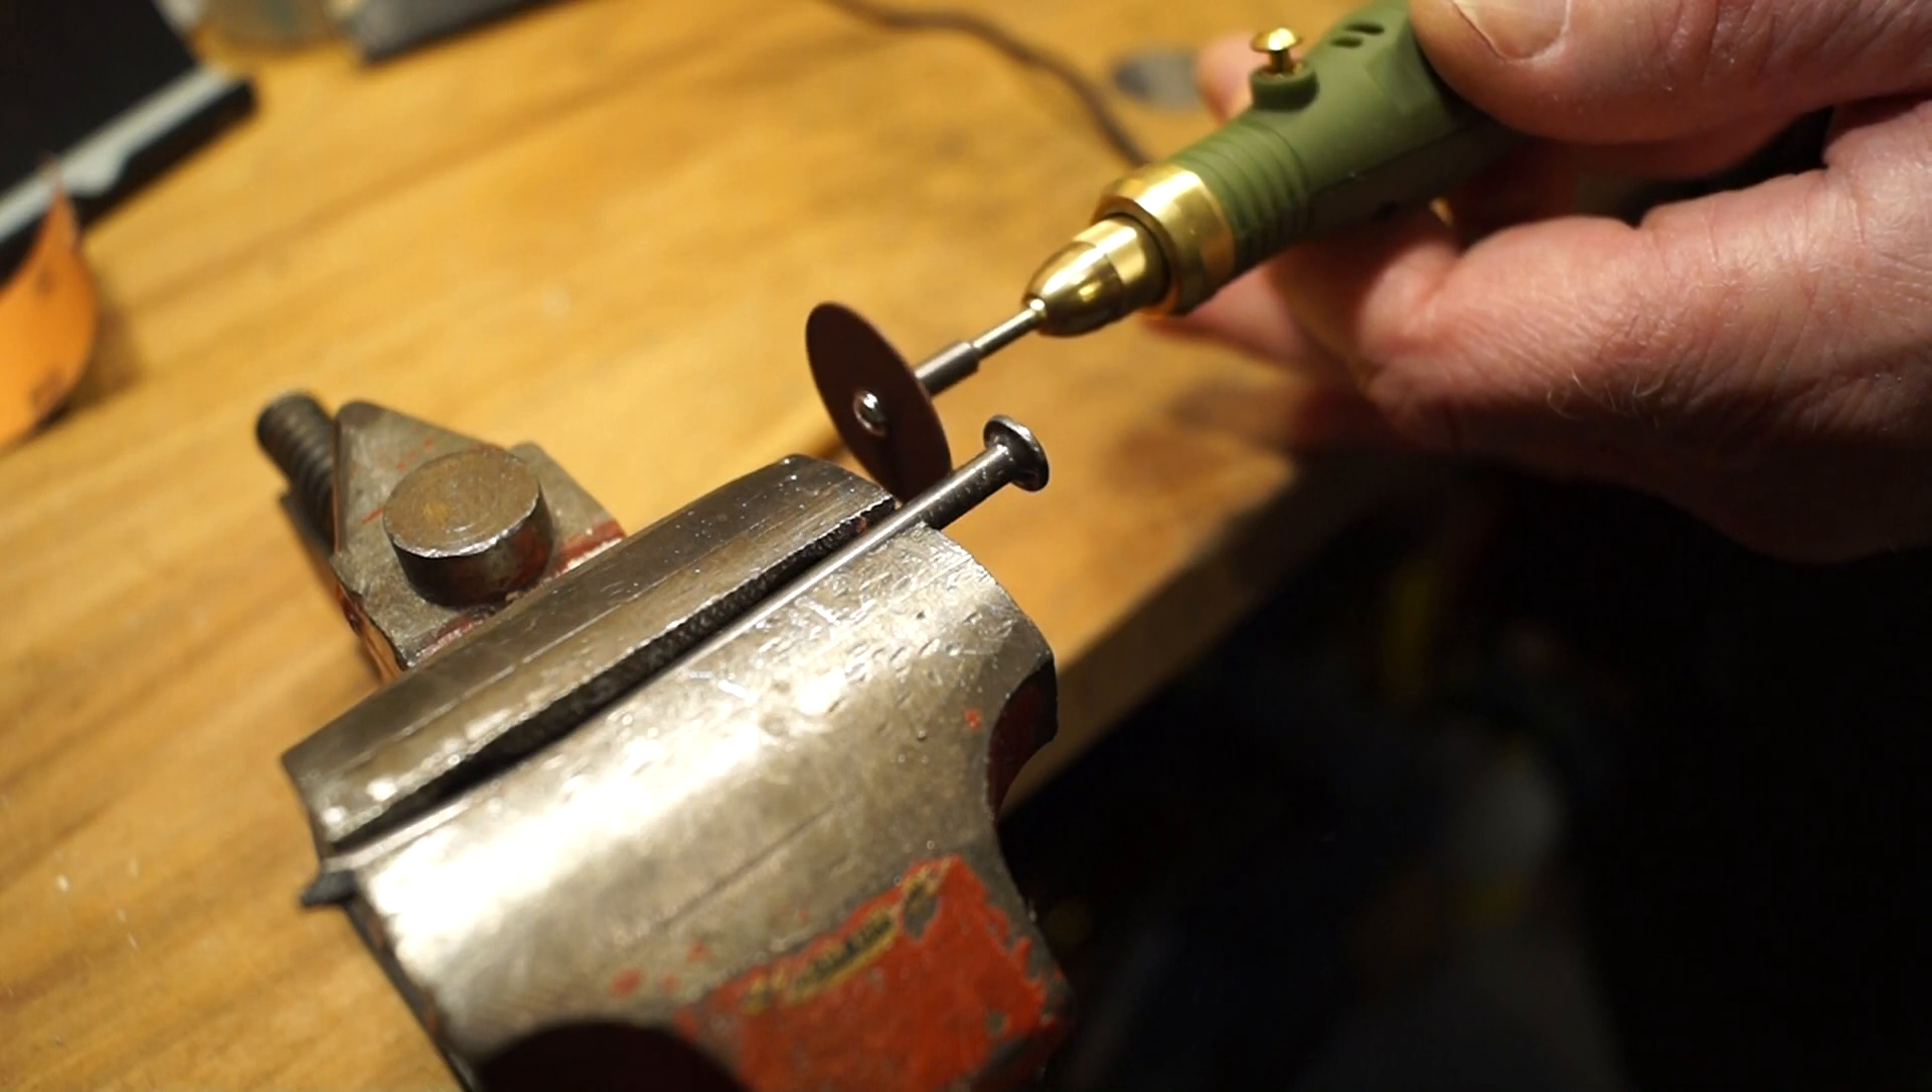Okay, so I've got one of the little grinding discs in. This nail has a 3mm shaft roughly just here, so we'll see if we can cut through it with a little mini micro grinder.